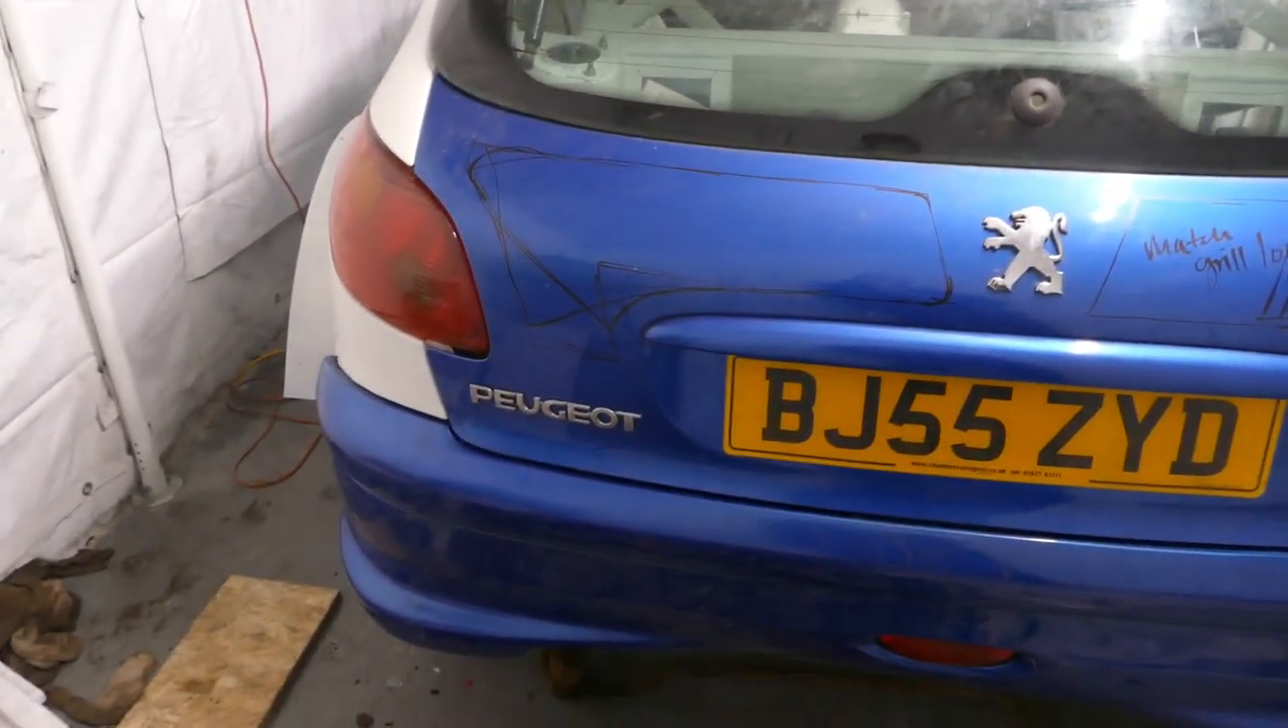So that's the look from the back with the boot and the bumper on.